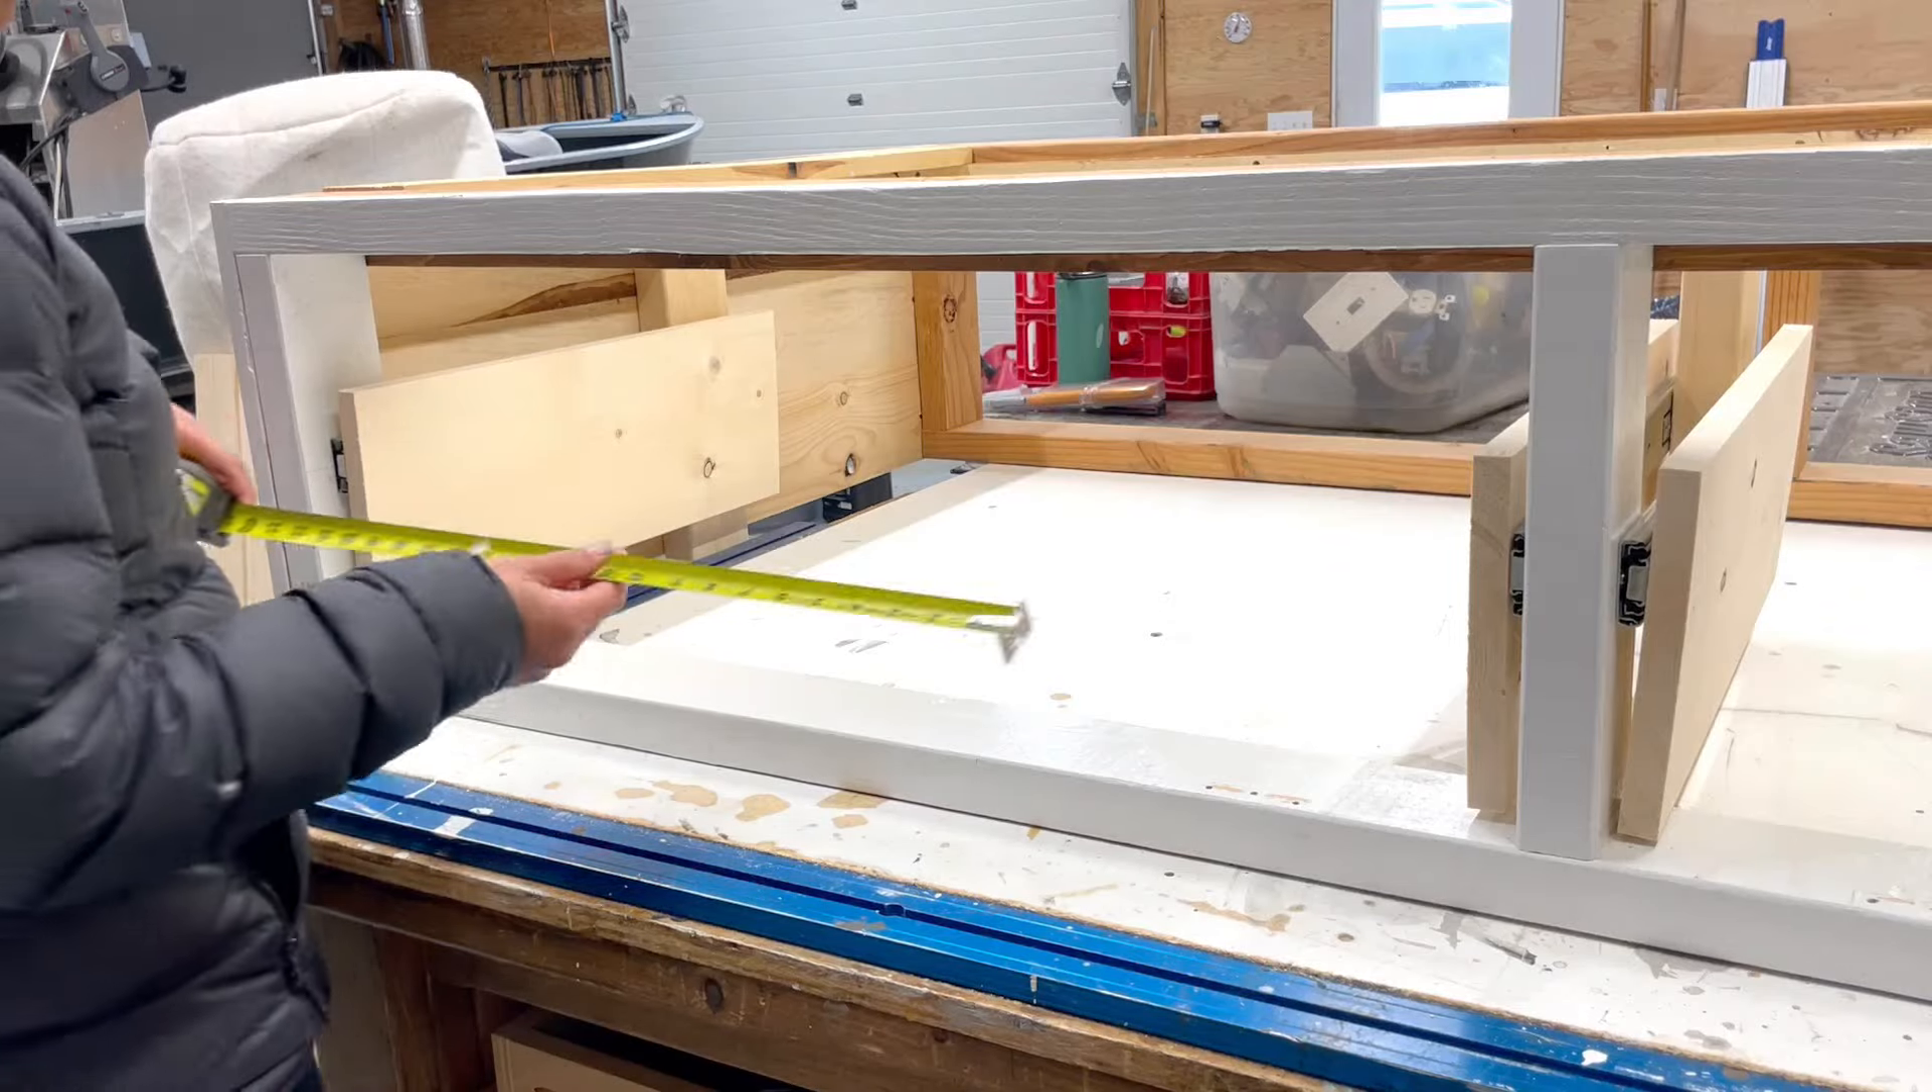With all of the drawer sides installed, now I can just measure in between the two drawer sides to get the correct measurement for the front and the back of the drawer.